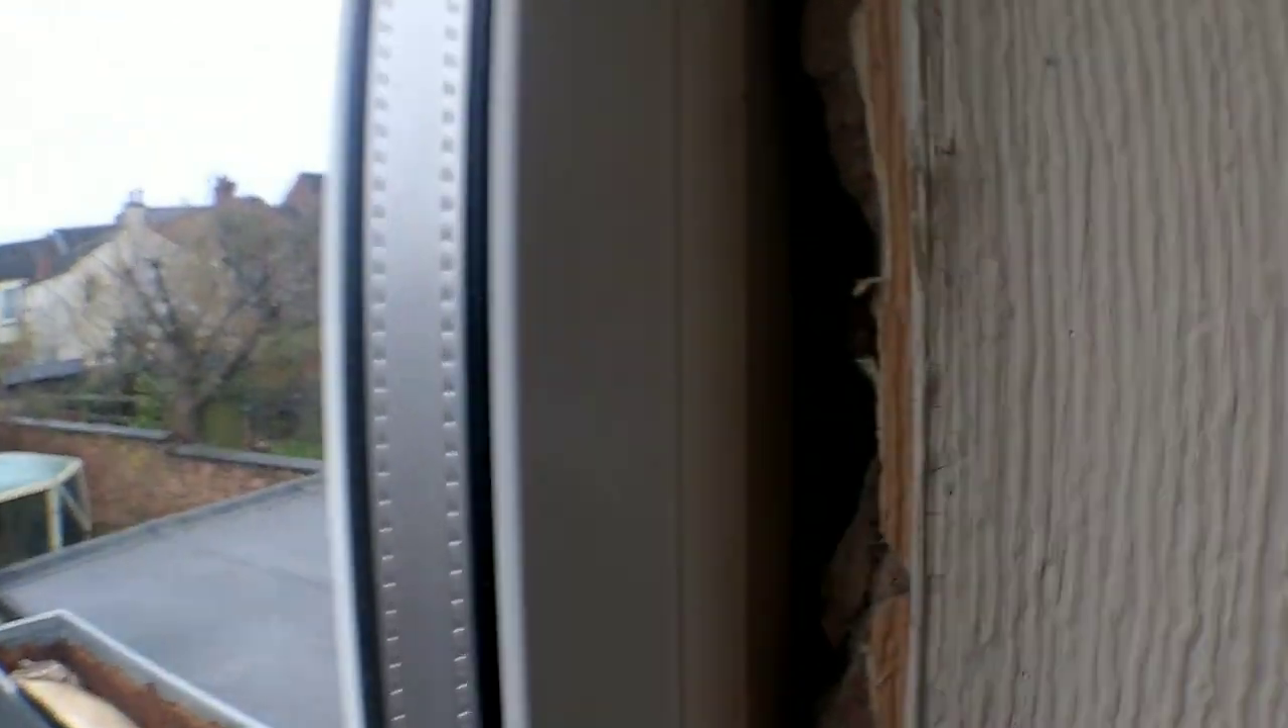You can see here guys we've got a huge gap between the window frame and the brickwork same down here now.